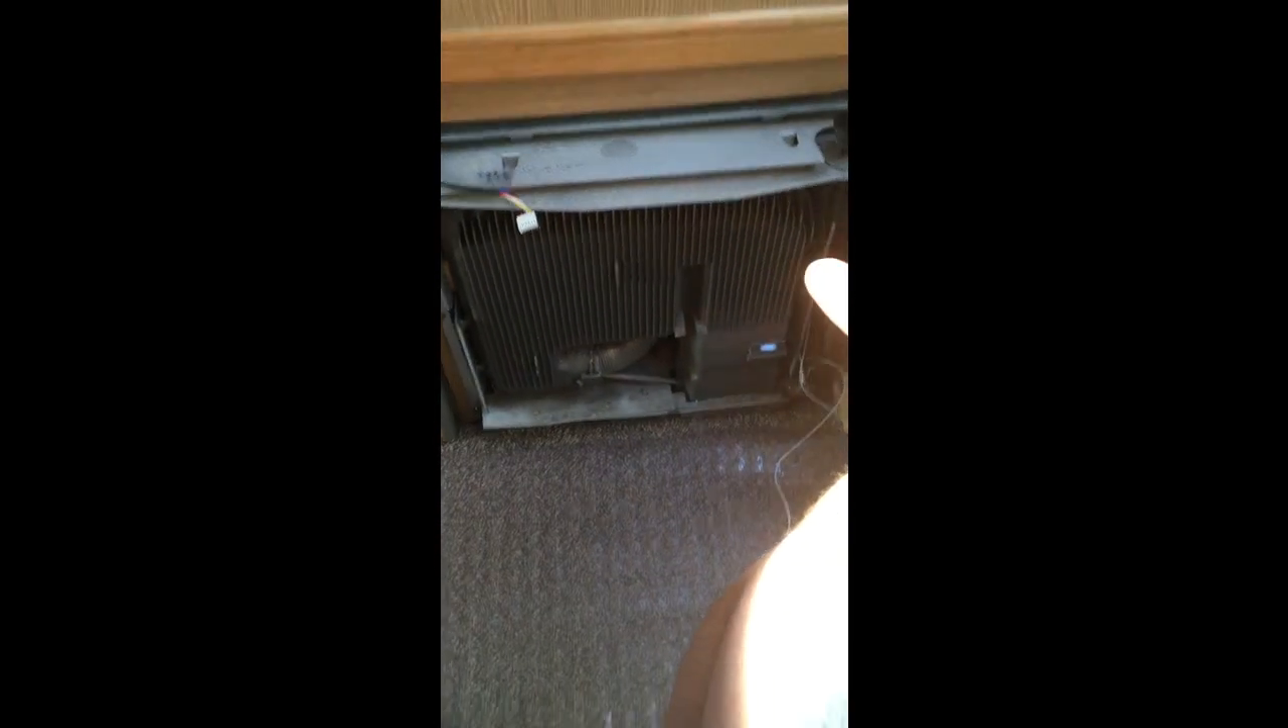Right, so you join me now with the front of the heater taken off.